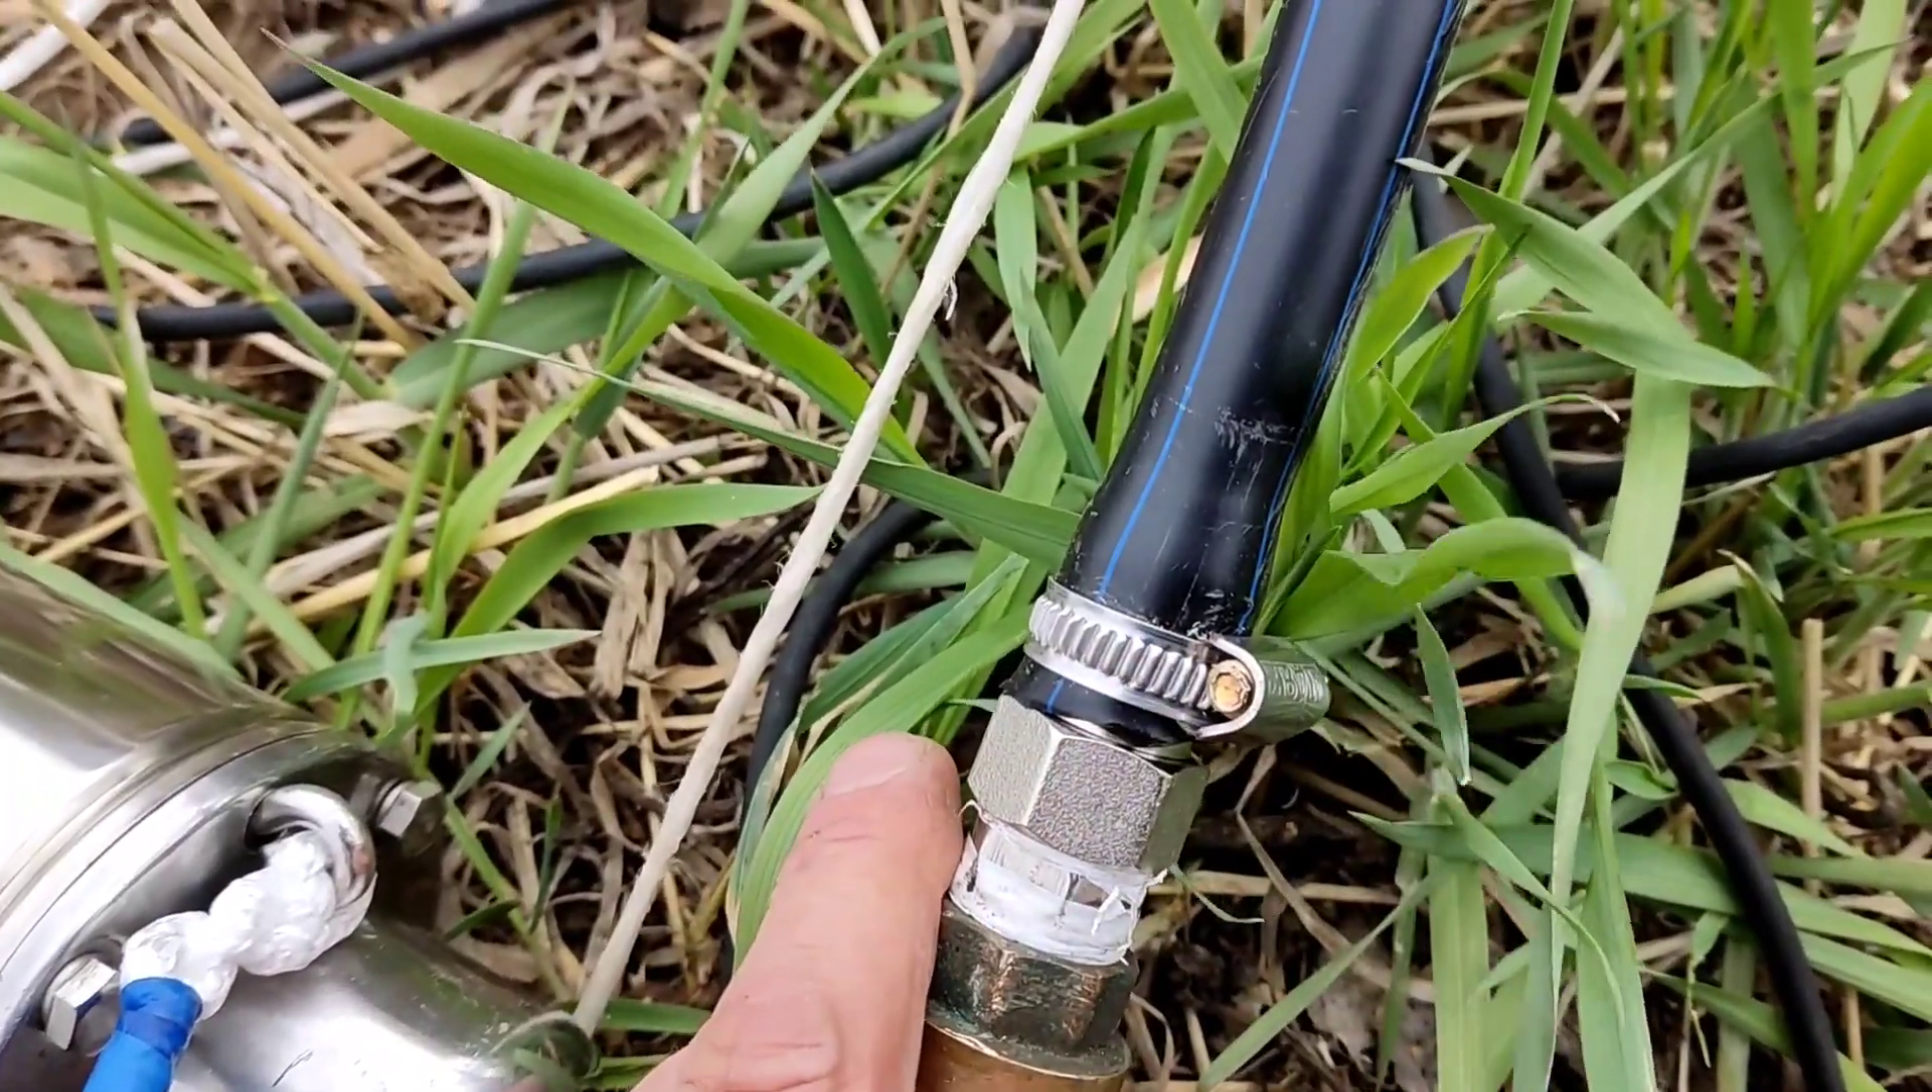Поставил трубу на место, на фитинг, поставил хомут.